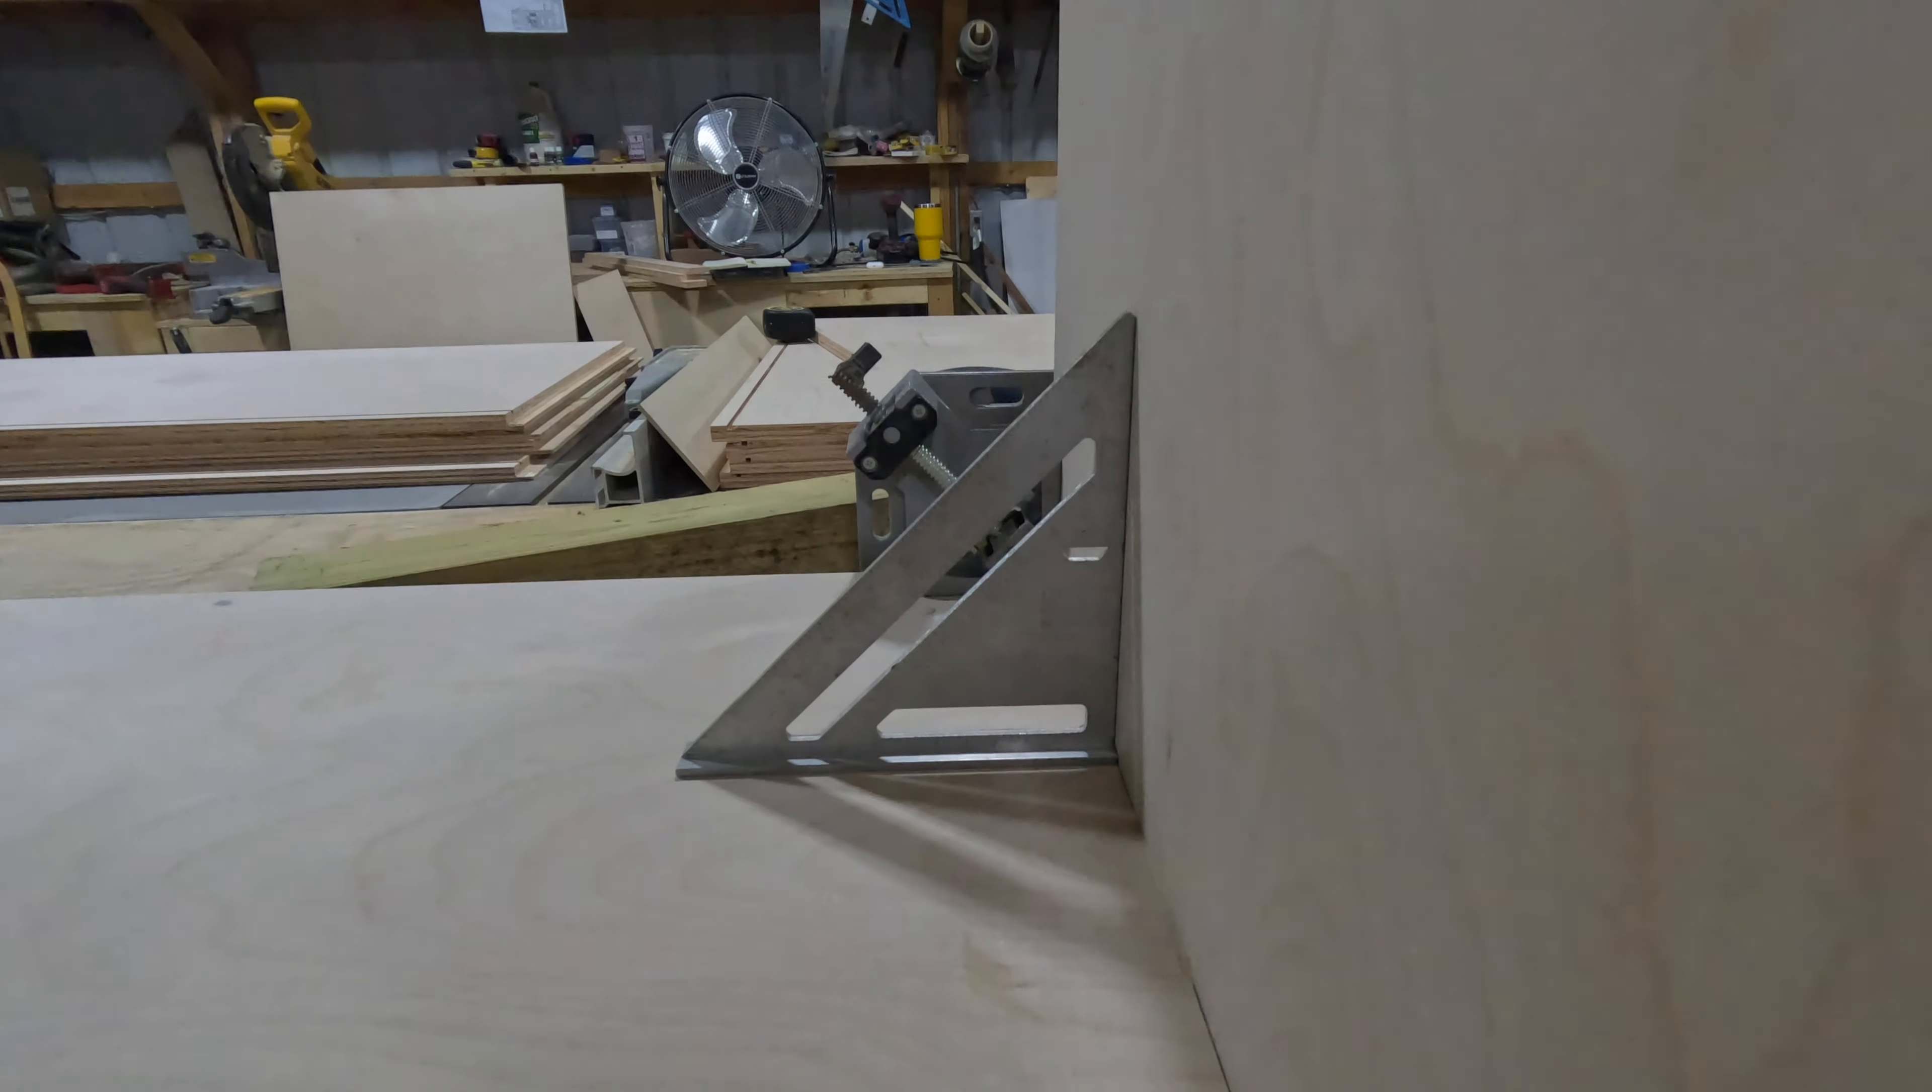You can see we had no issues during dry fit and we're able to achieve nice square corners.